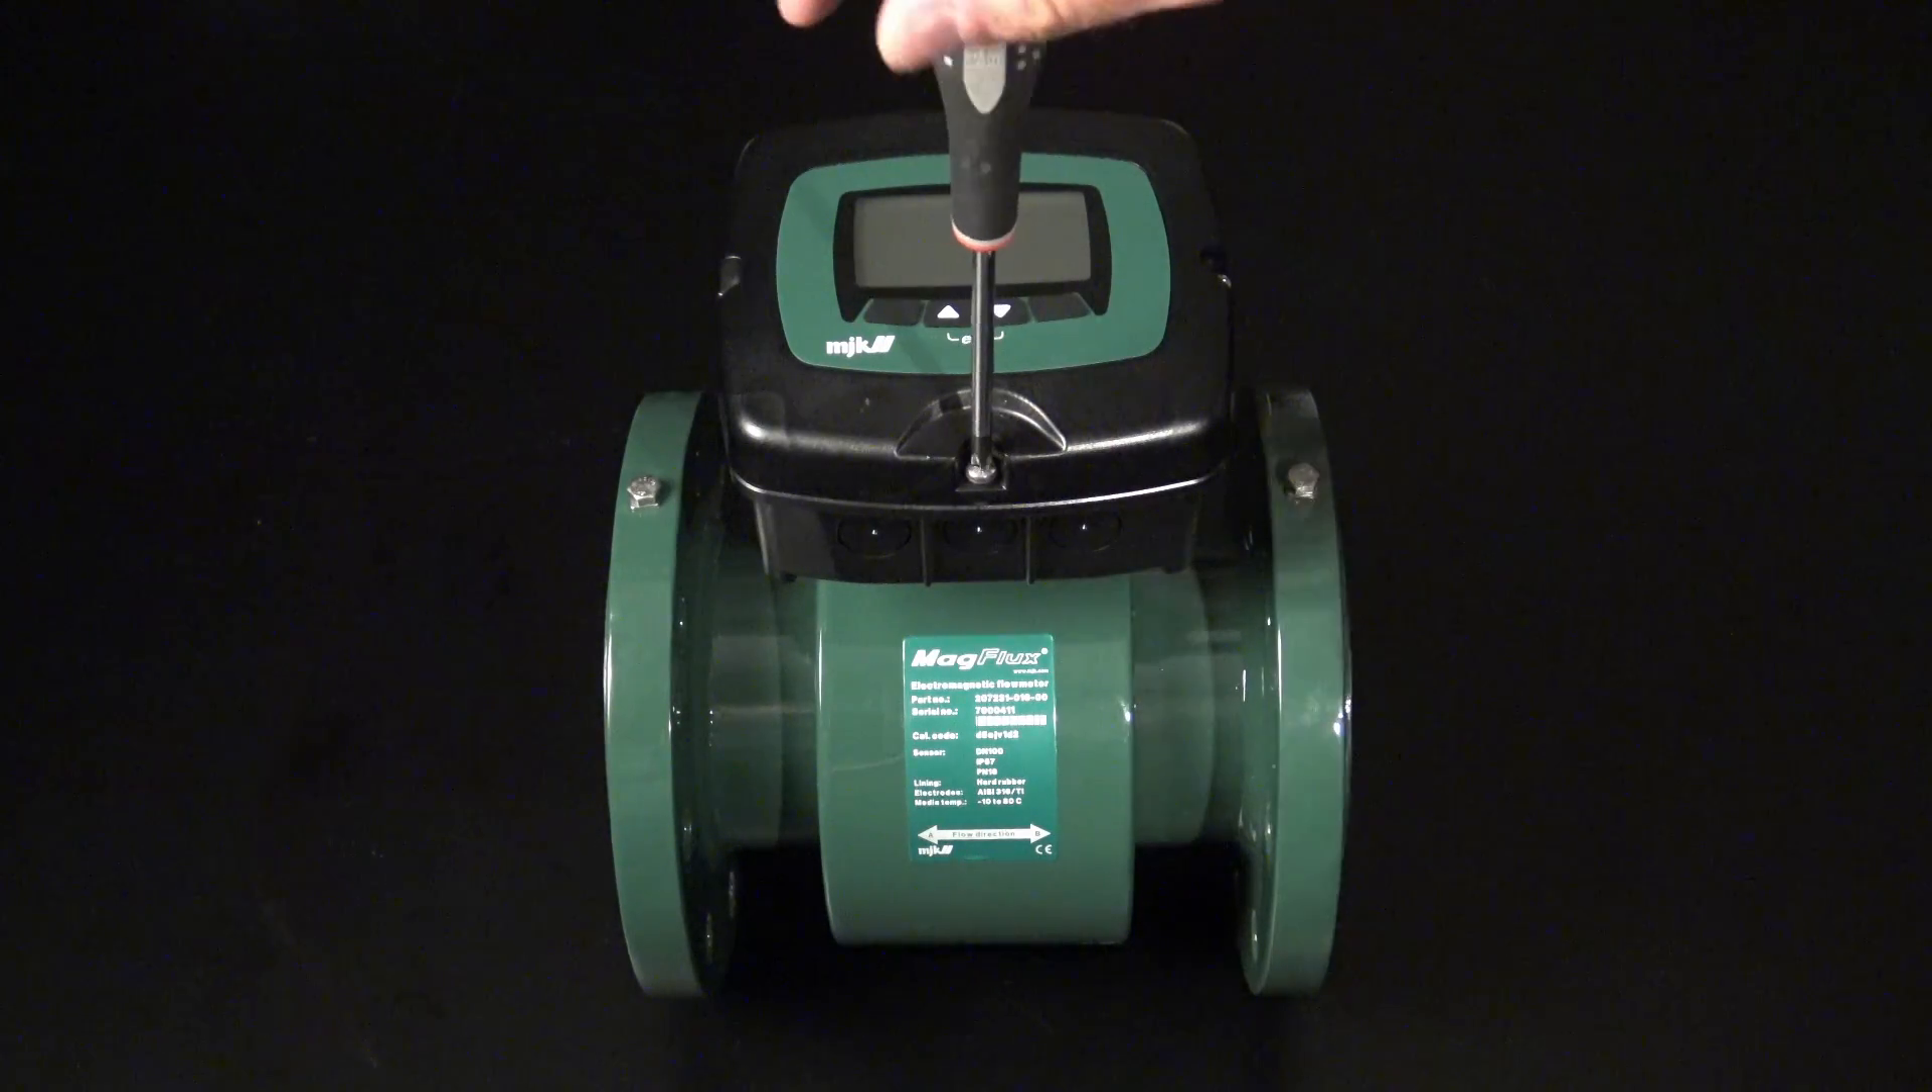The display is now attached to the converter and this is what we call the sensor mounted converter.